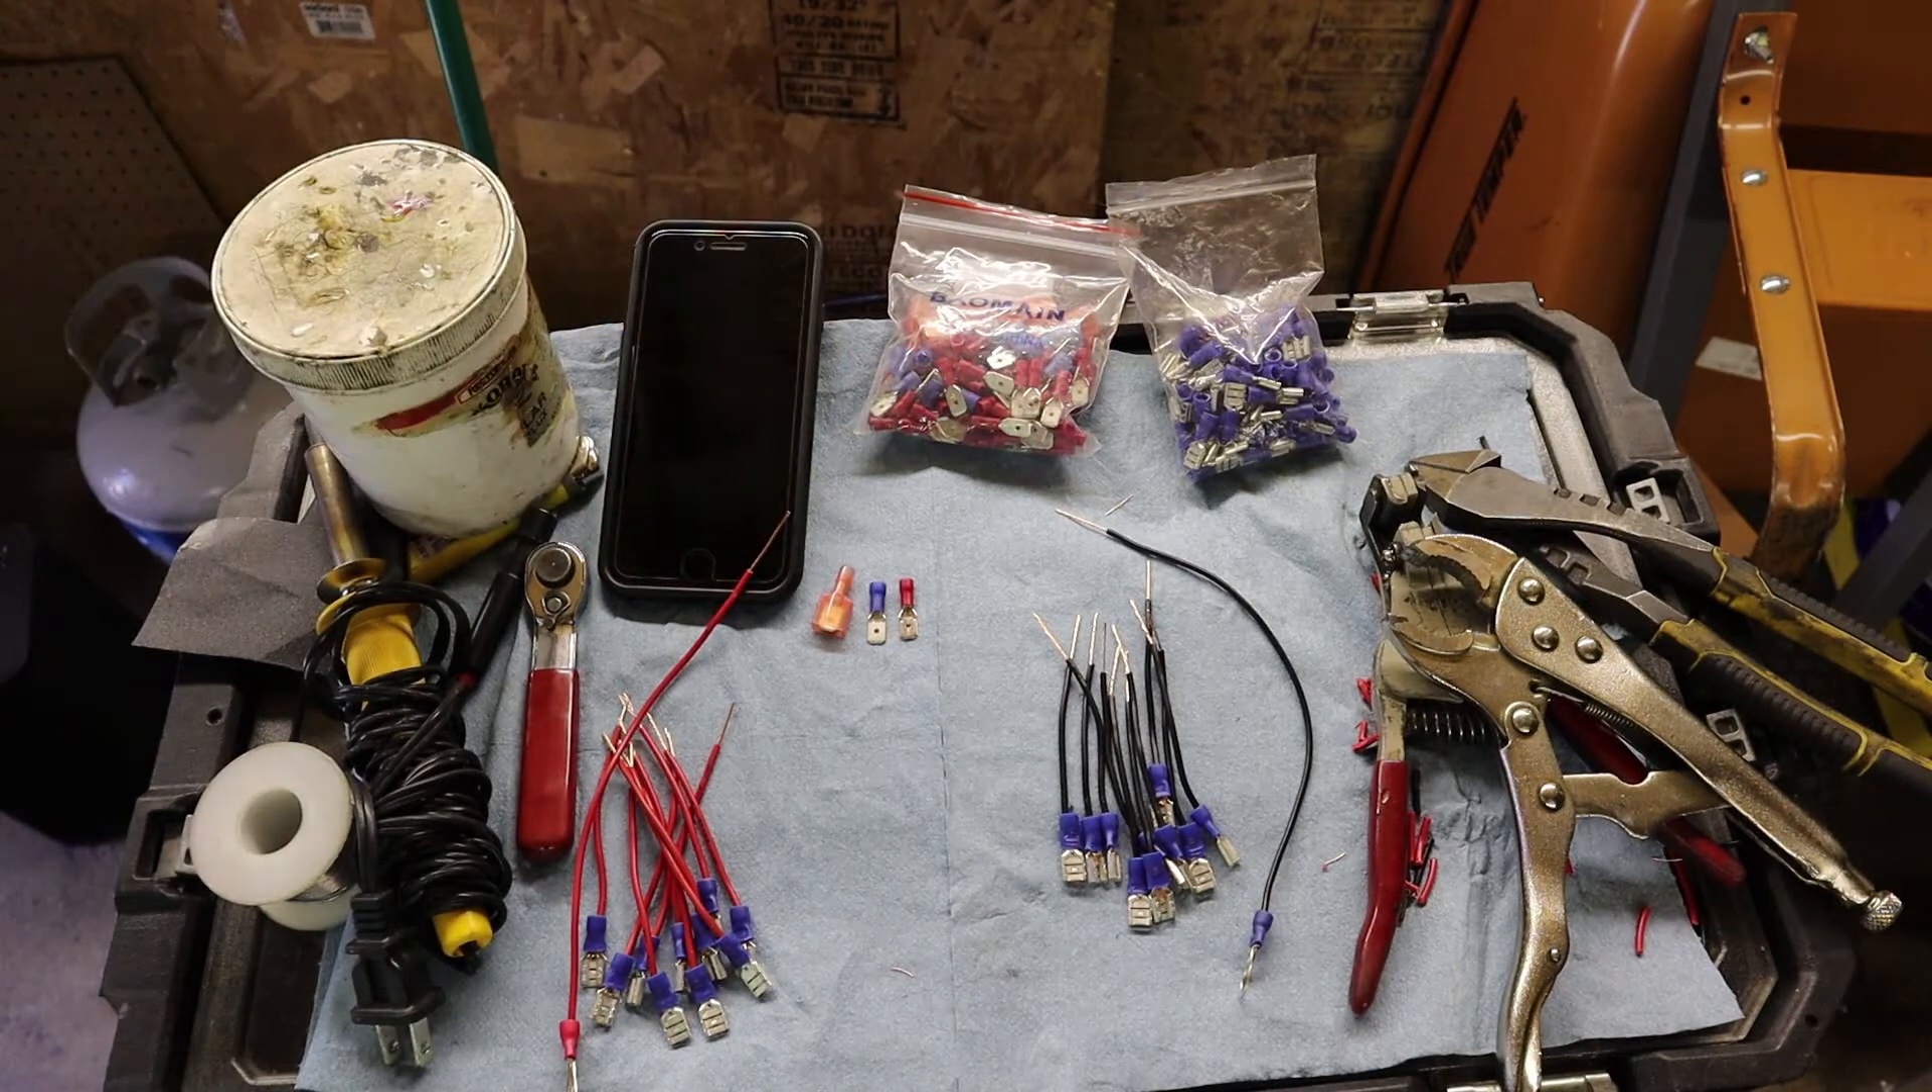But as you can see, I already got all the spade connectors on and we are set to go.